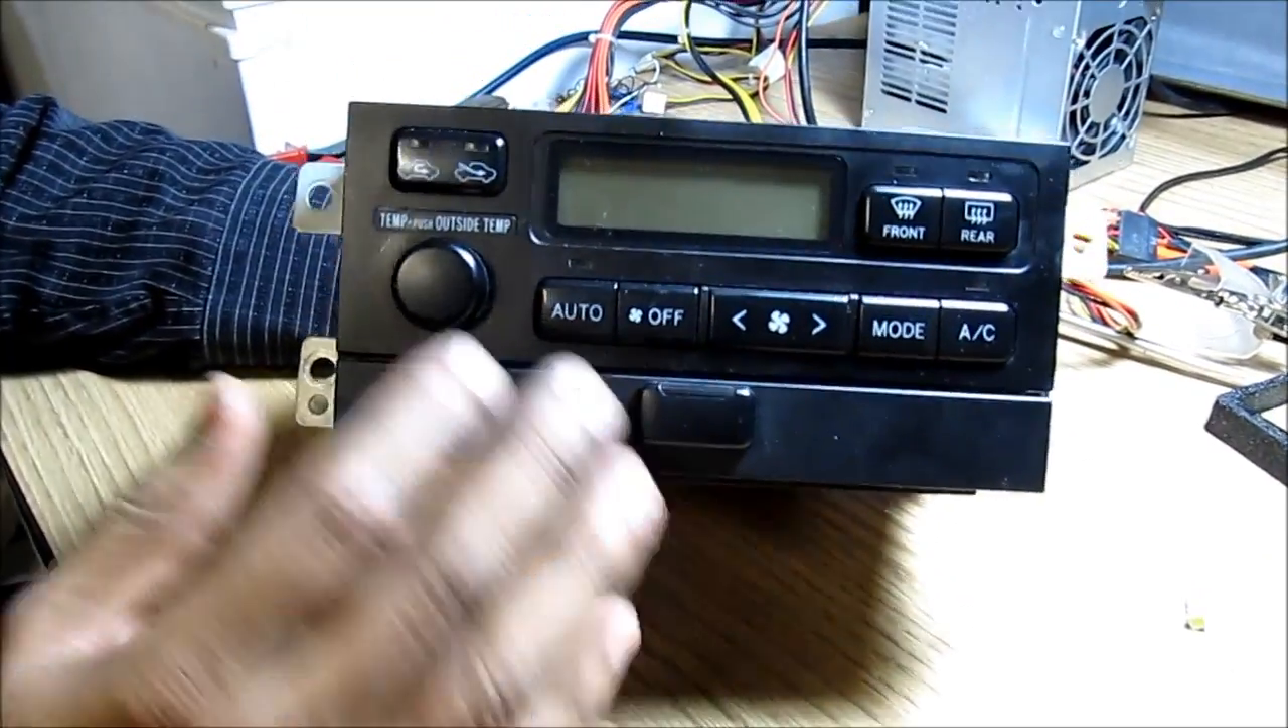There's the HVAC unit removed from the car.